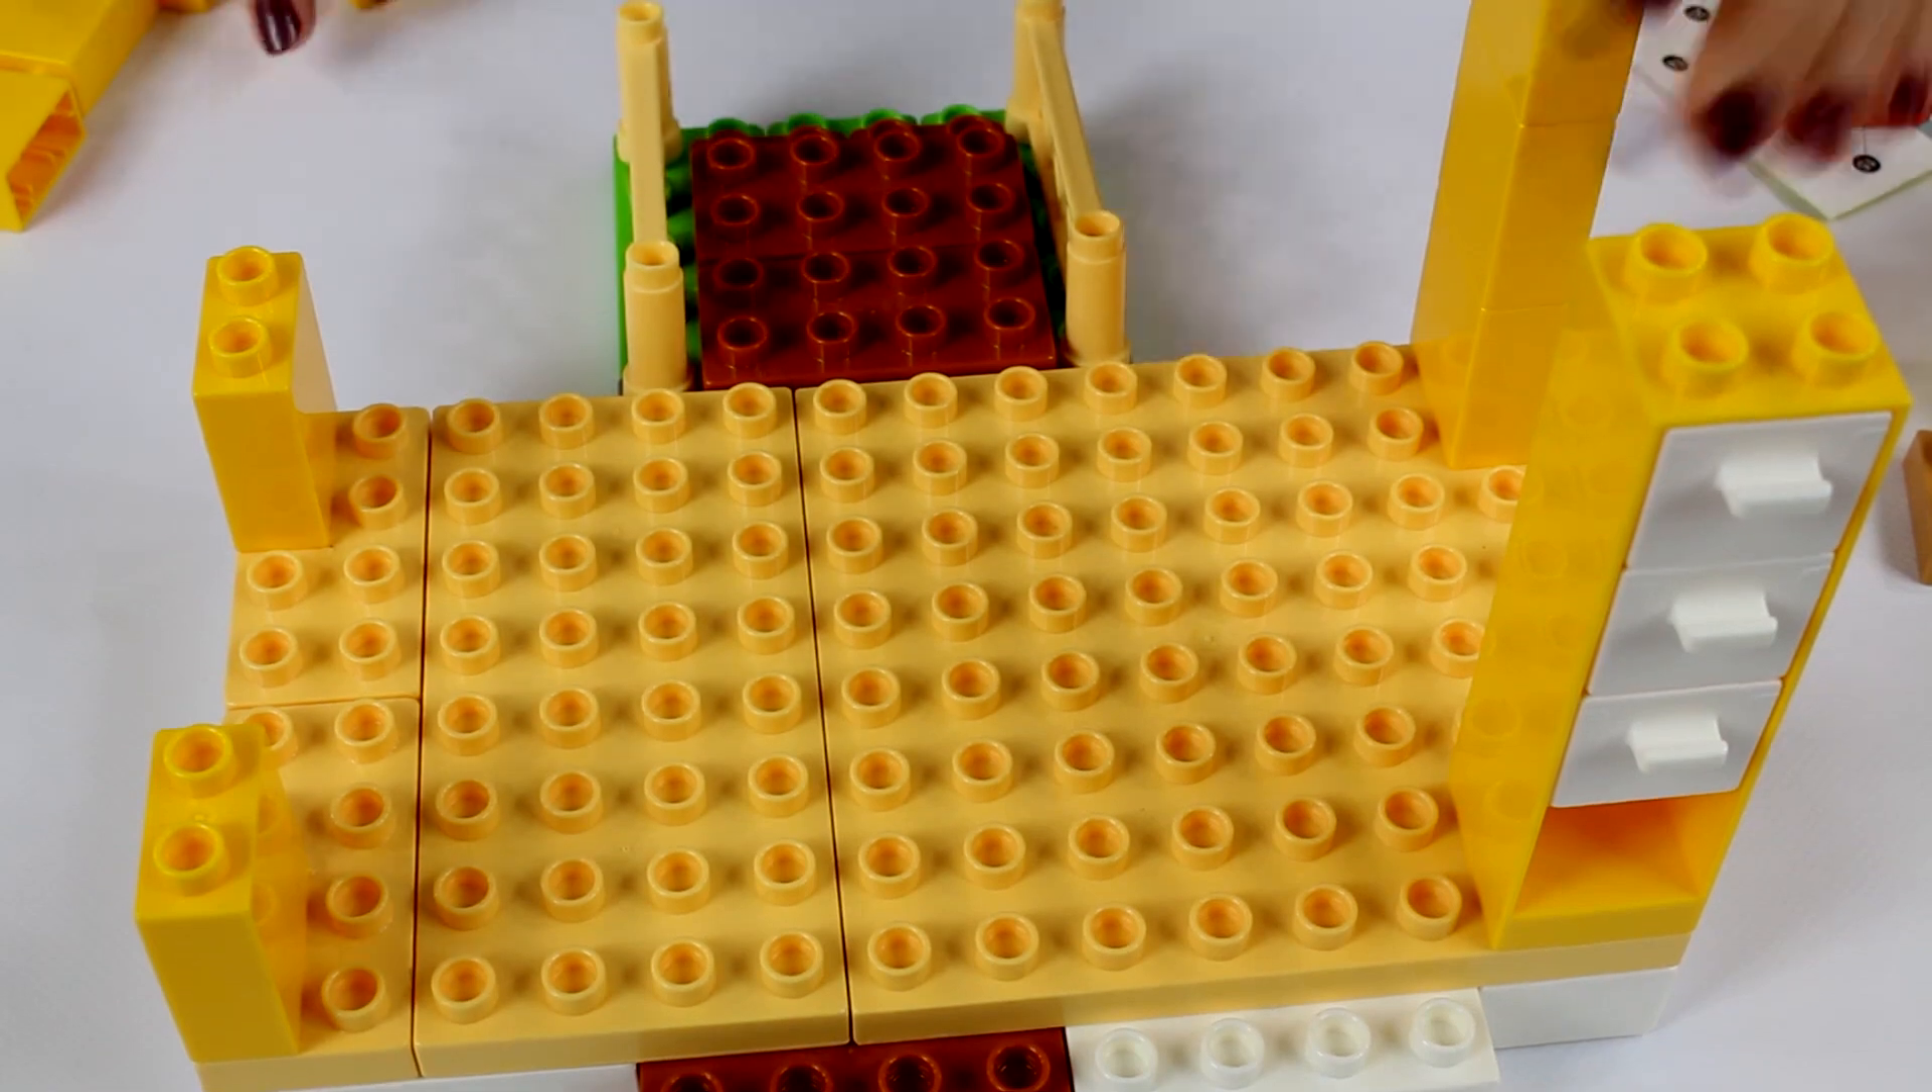Brakuje nam jeszcze ścian w domku Maszy, dlatego ładnie je uzupełnimy.